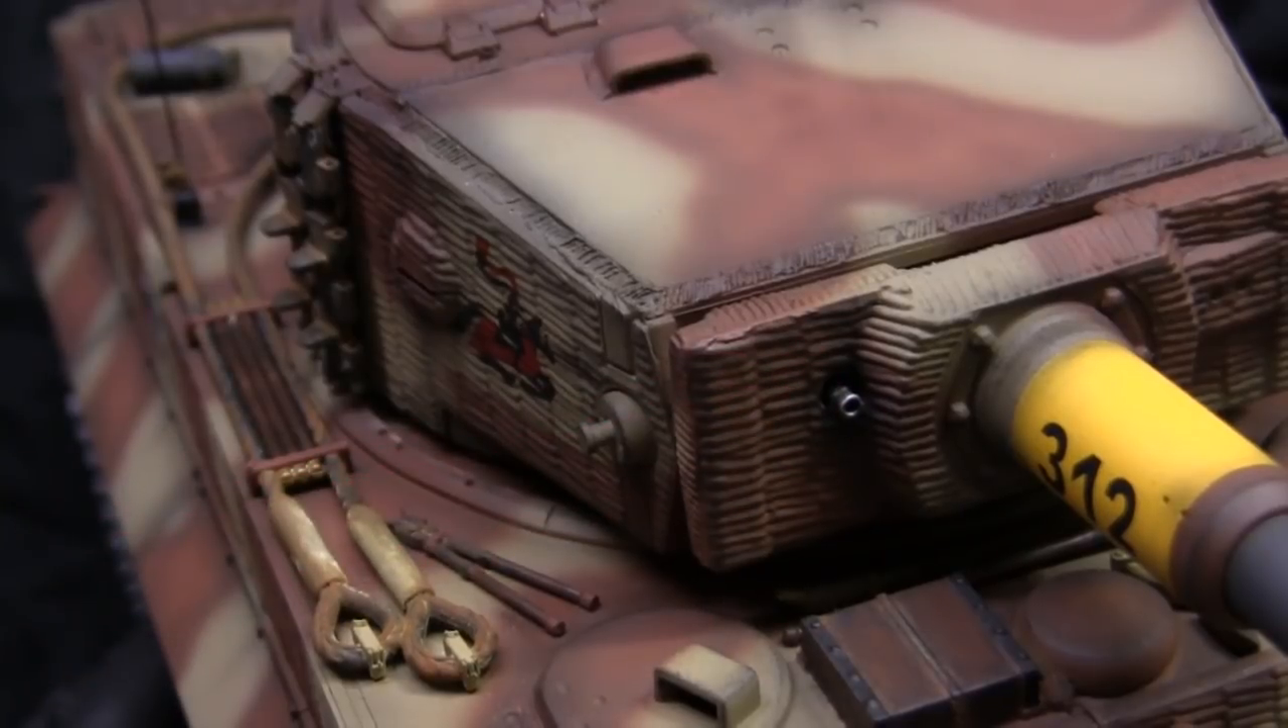Now the LED protrudes from the gun mantlet and is a bit of an eyesore and does hurt the look of the model.